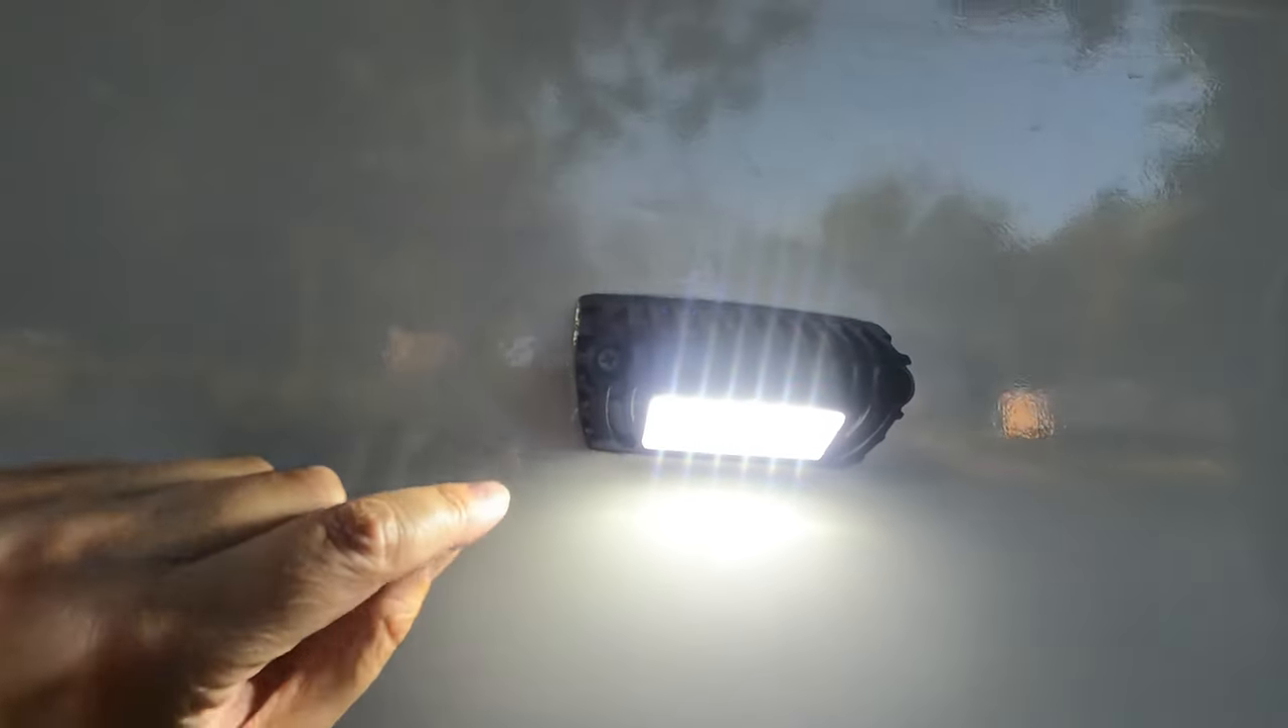The new lights installed, the lights on, works.